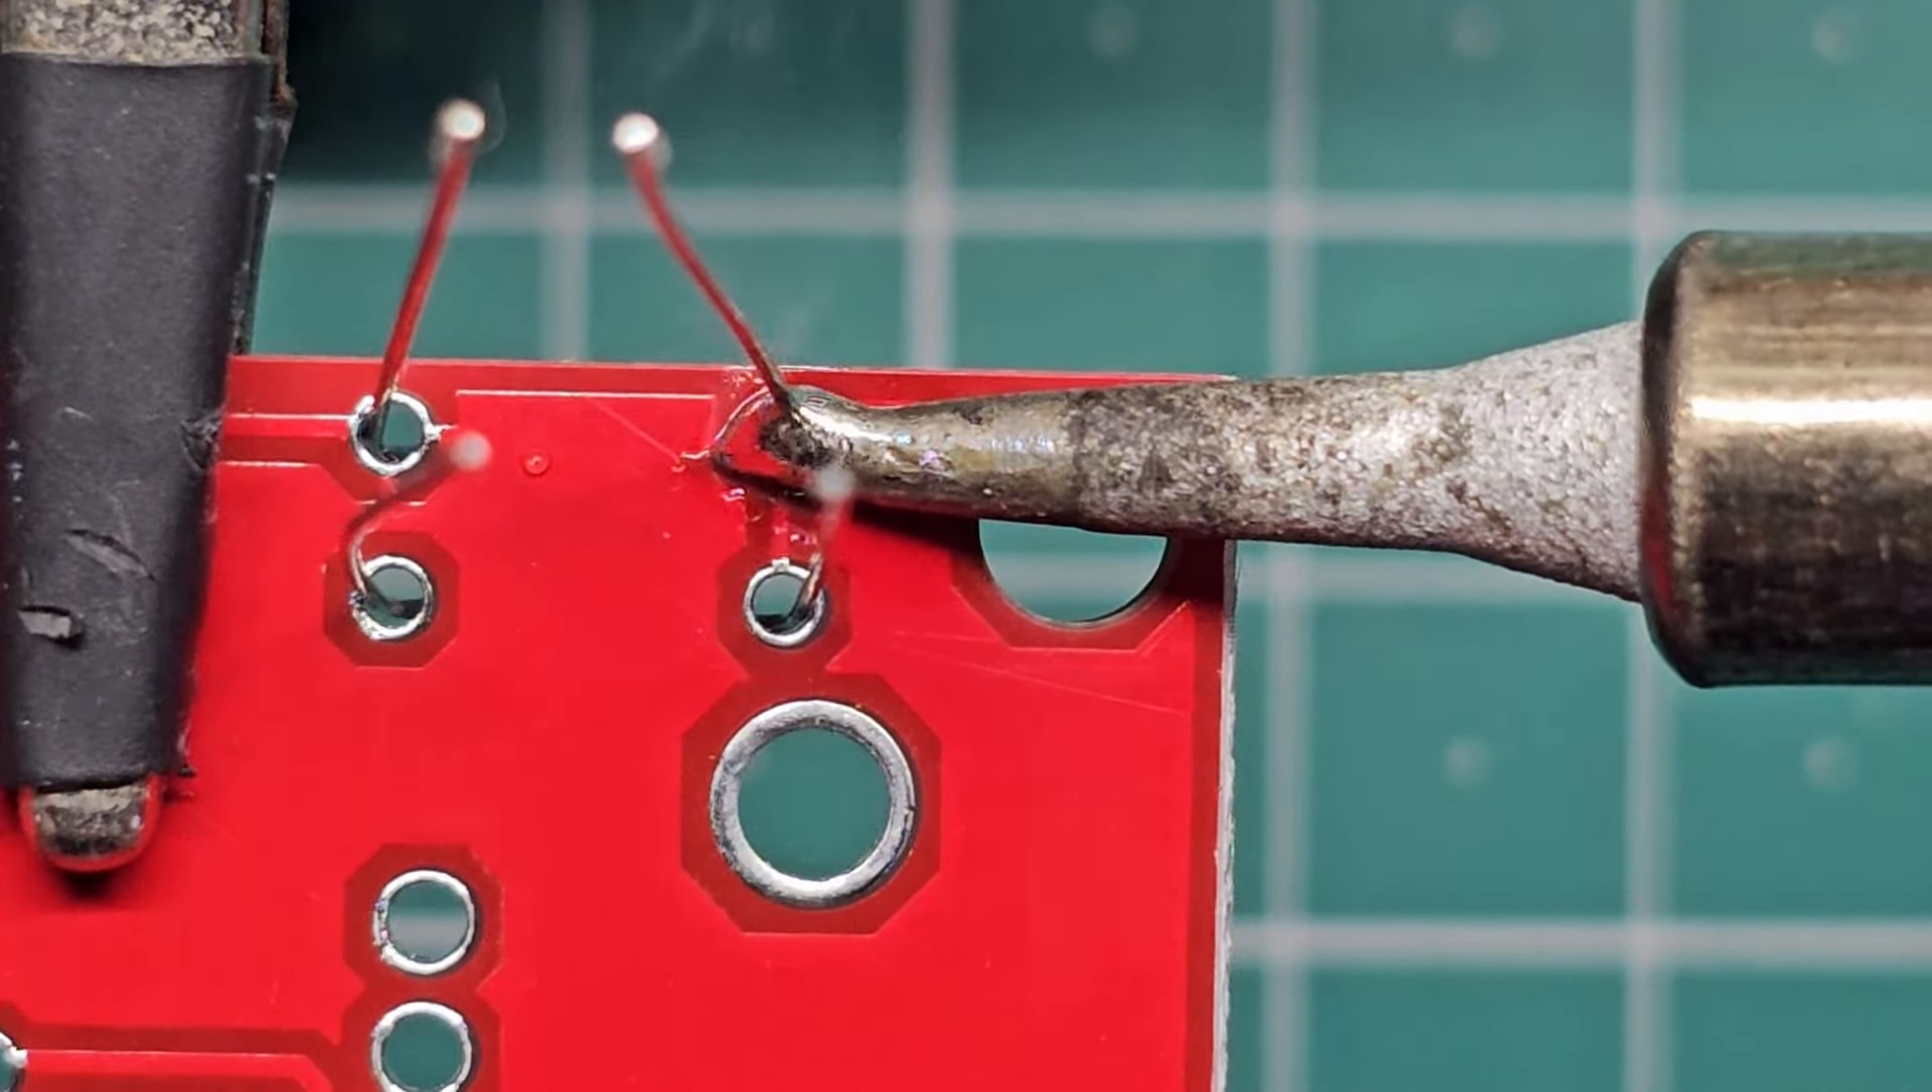As you can see, the holes for the leads of these components are way too big. It still works, and the solder still forms a connection, but there's so much extra space that the components just move around during assembly.